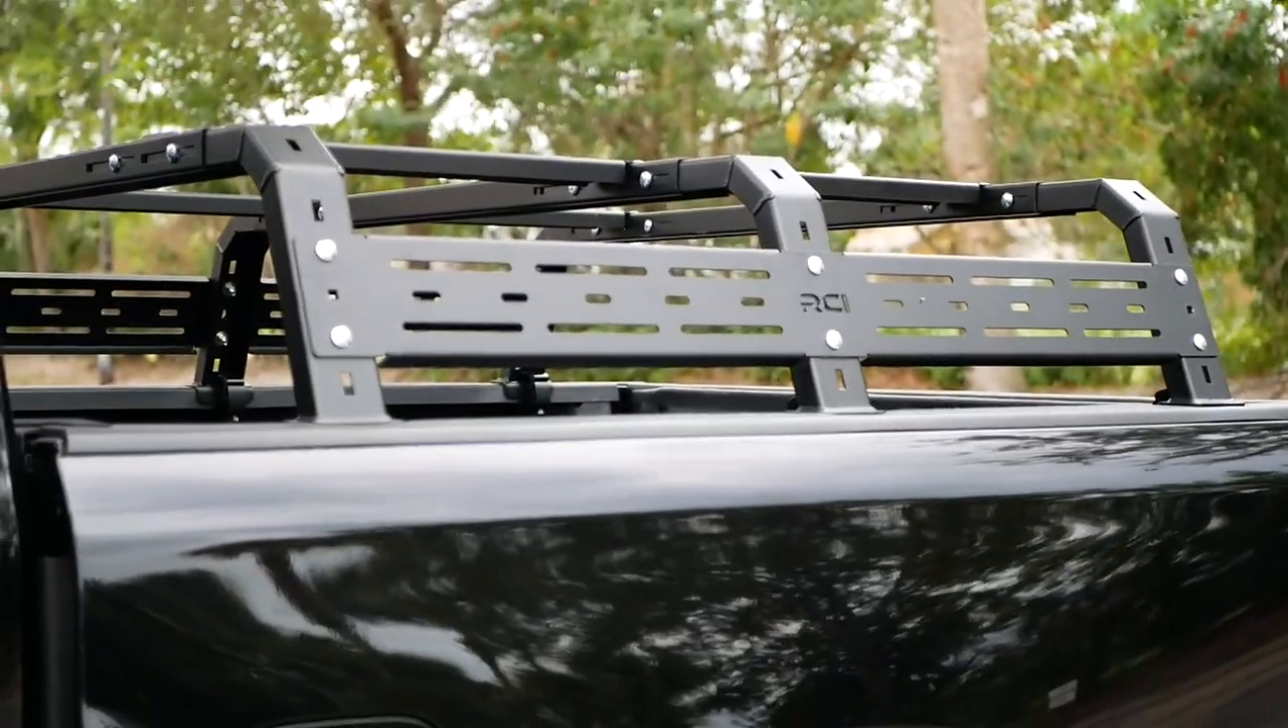So this is the end result of what the bed rack looks like.